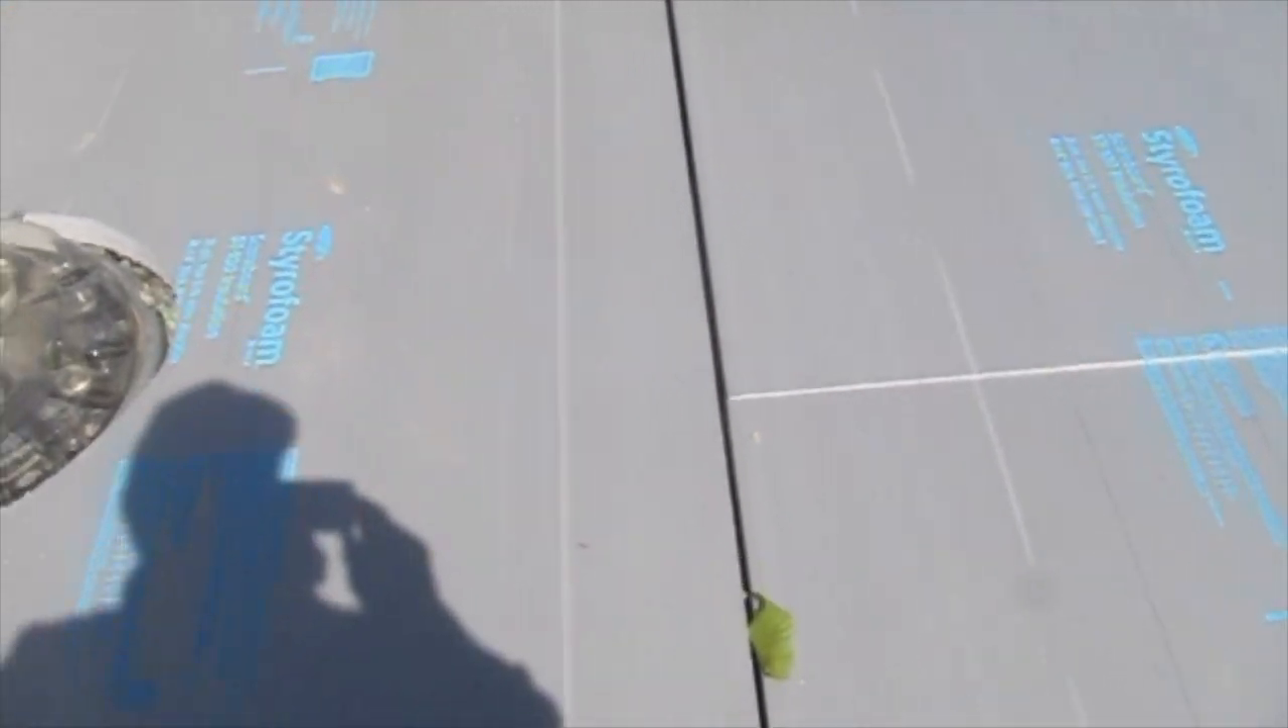But look at these big cracks. See these big cracks between pieces? They're there. They're in a few locations.